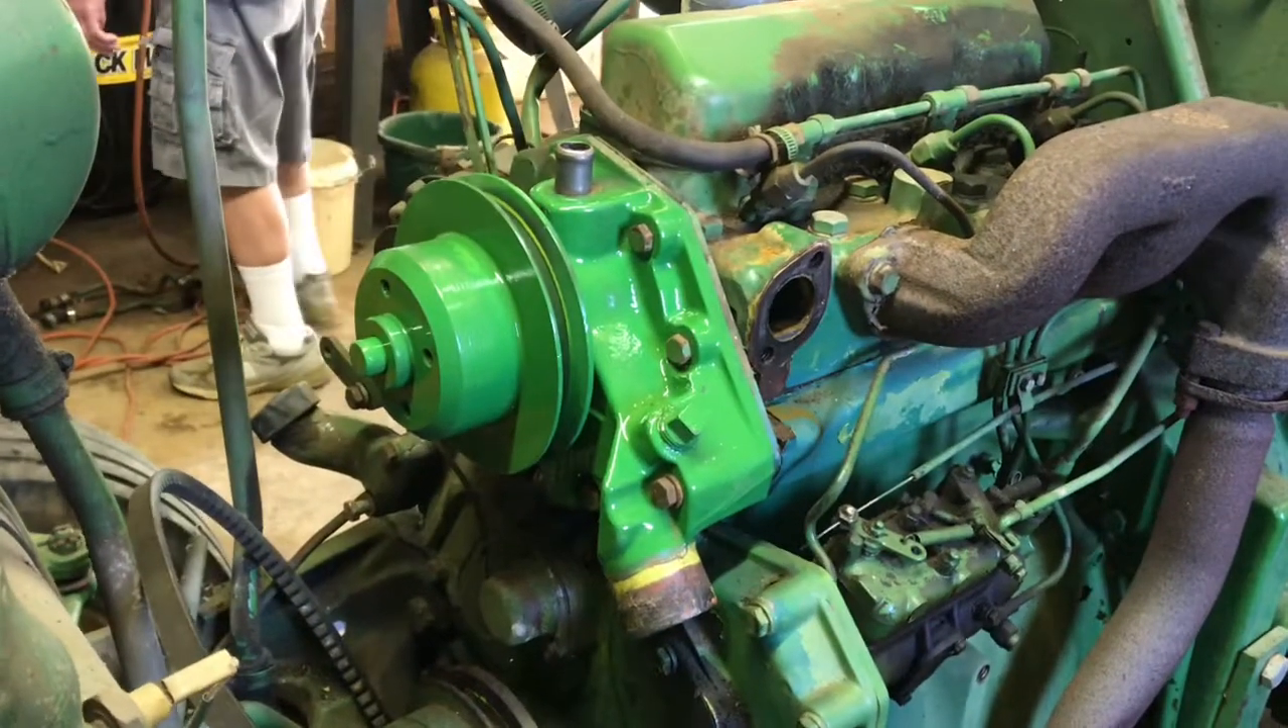We got the water pump back on, all the bolts in, the gasket installed.